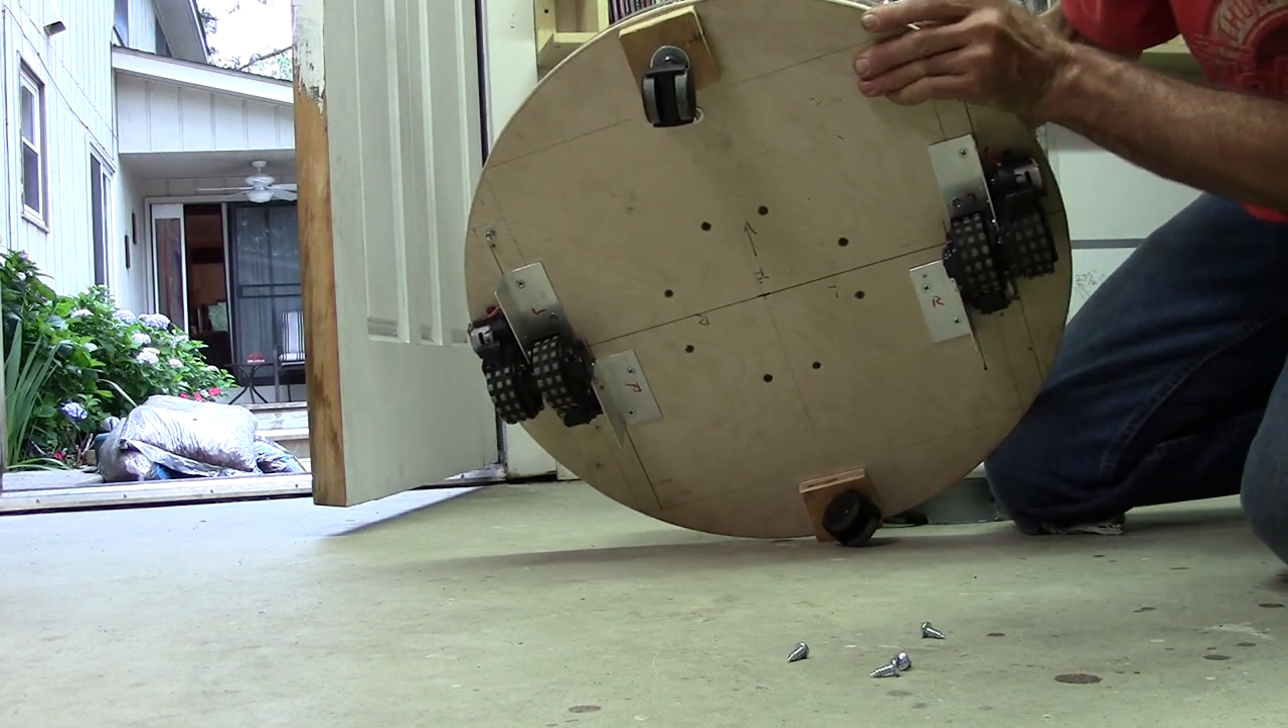Um i went back to the original setup with the wheels across the bottom again dual and a couple of chair casters i found and all the locomotion you just saw in that previous scene is happening with that.